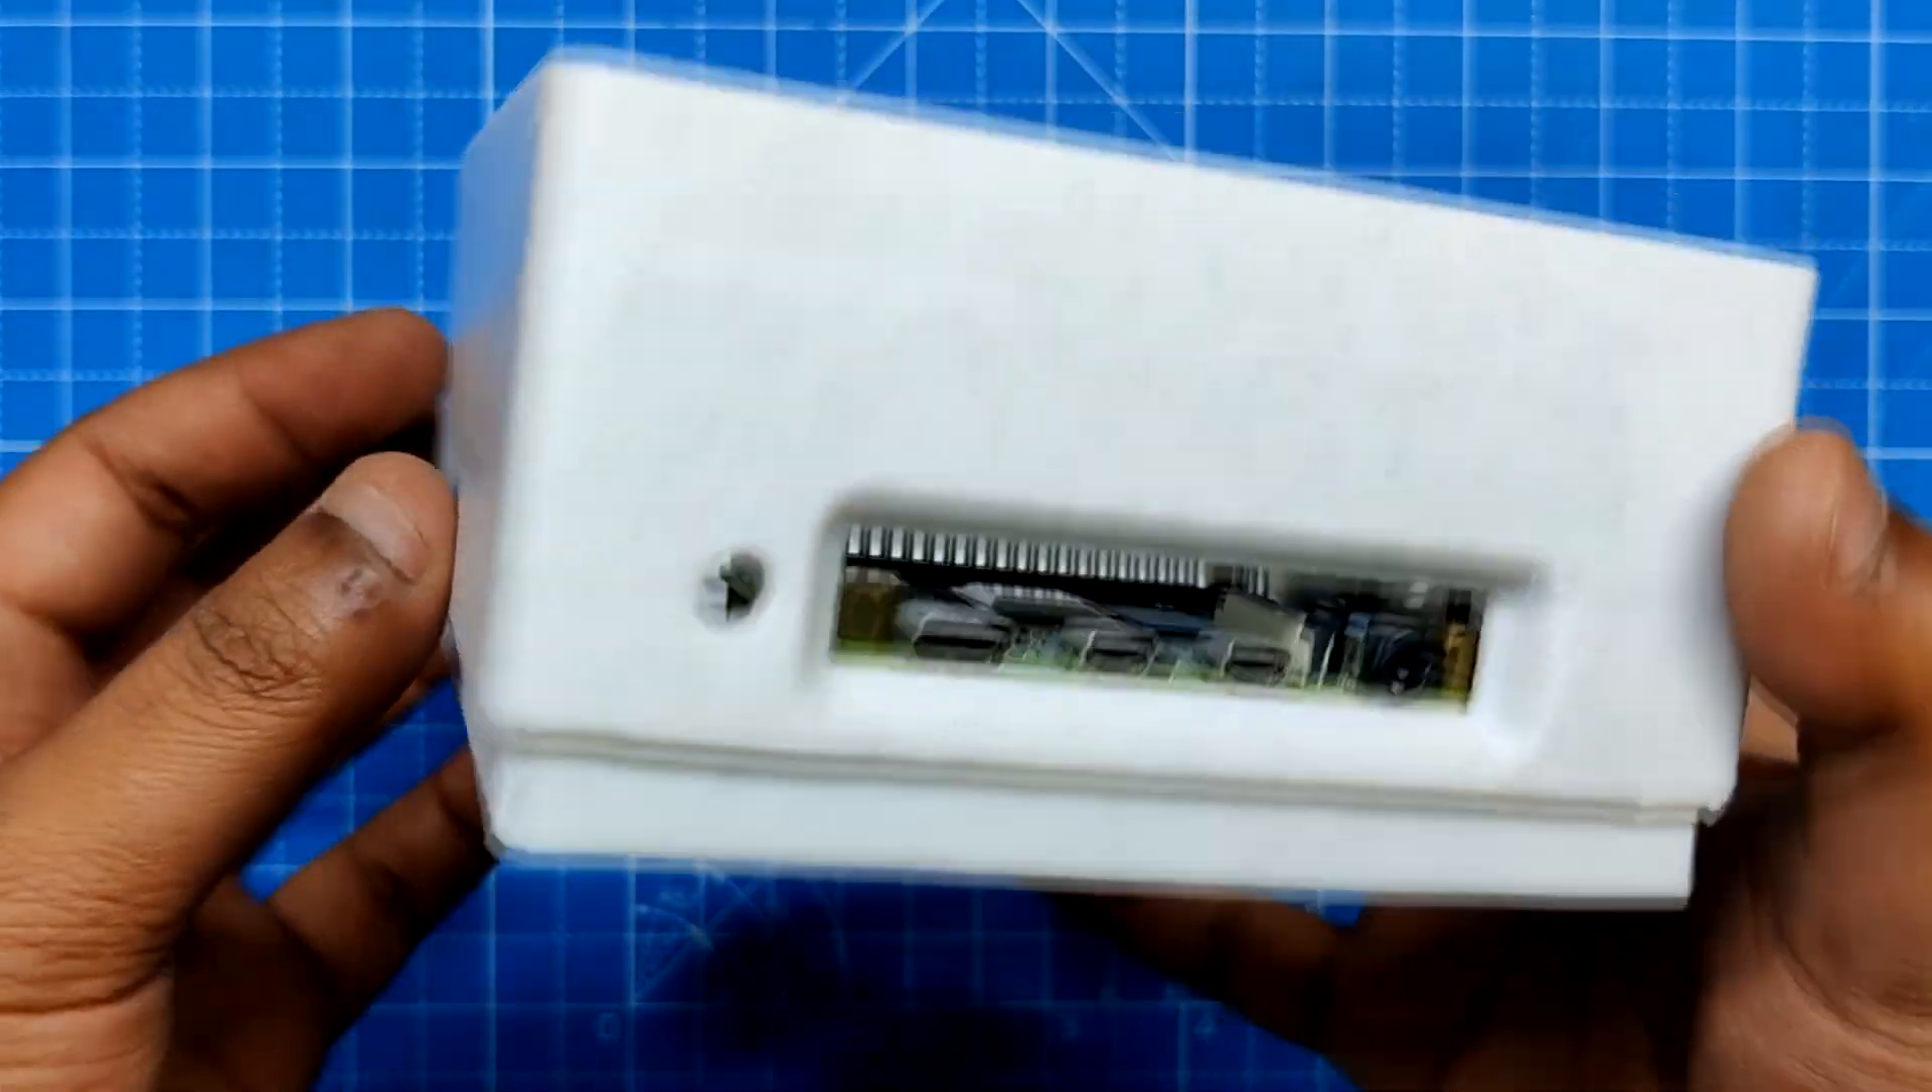The pi holder section assembly is now completed.